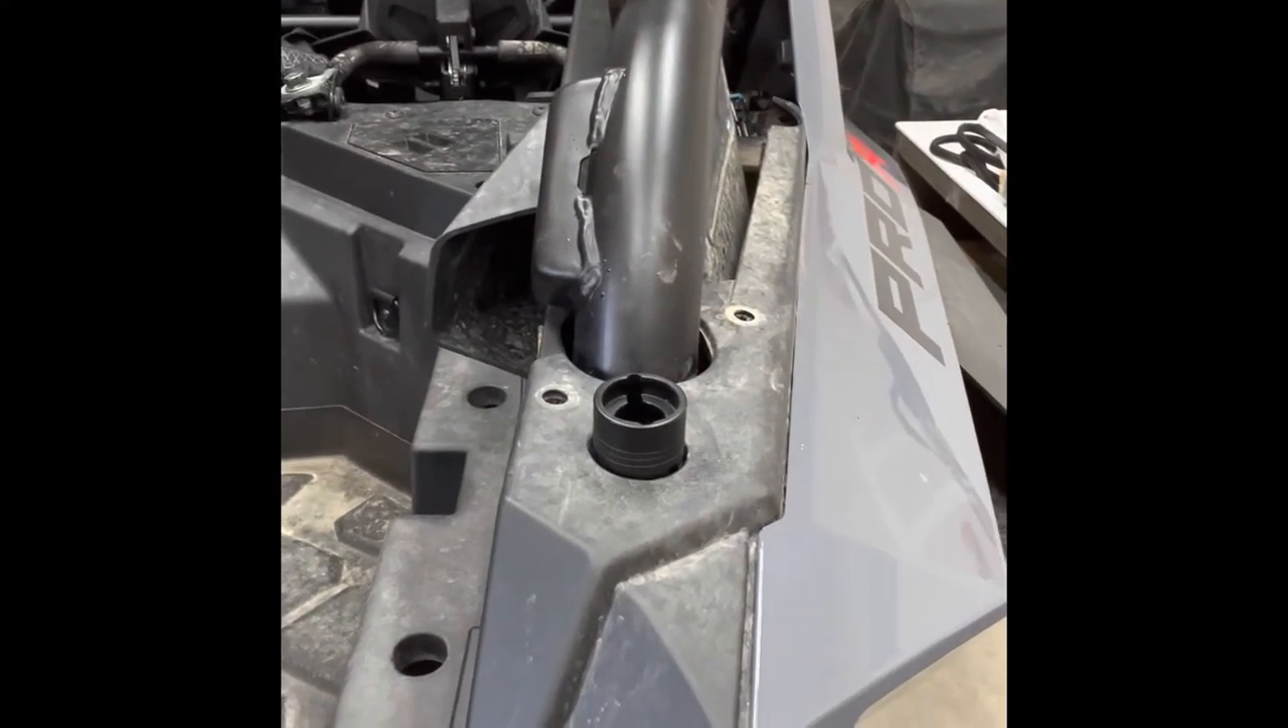Uh, the first thing is, uh, right here, you can already see, I already got one of the quick disconnect, uh, pieces mounted actually to the frame.